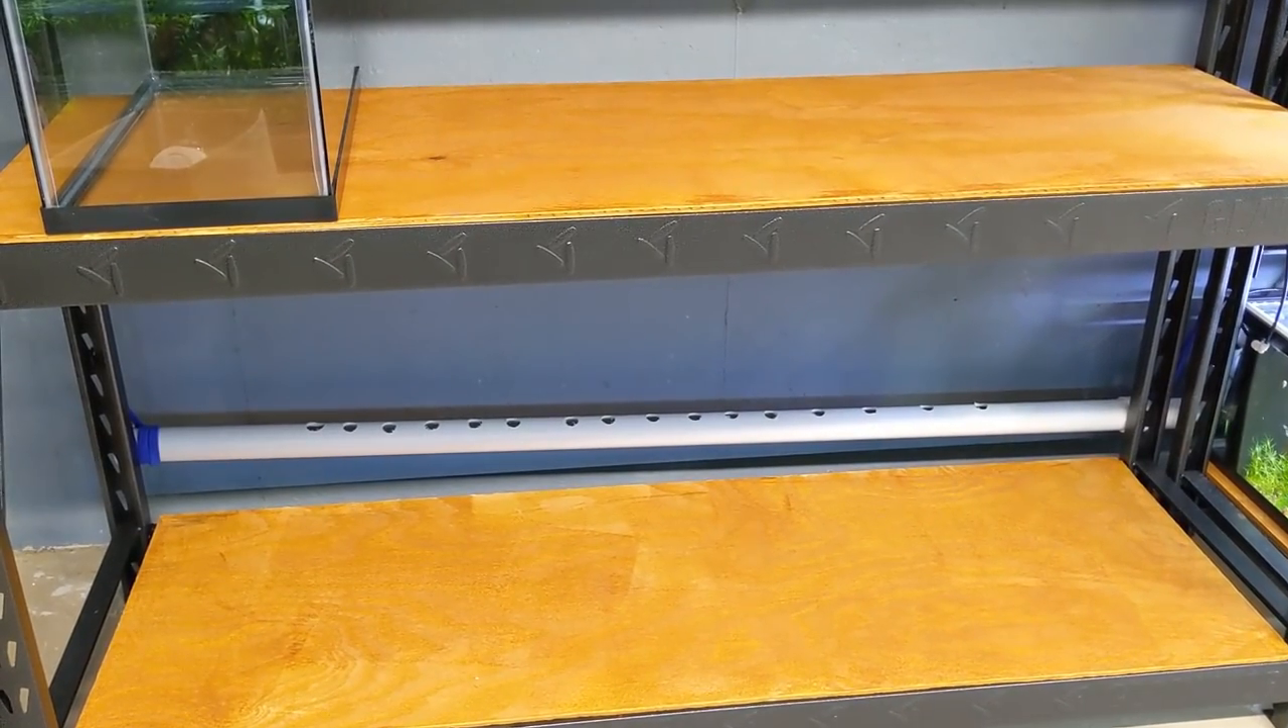I've got the whole overflow drain set up, all the holes drilled so we can start putting in some tanks now.